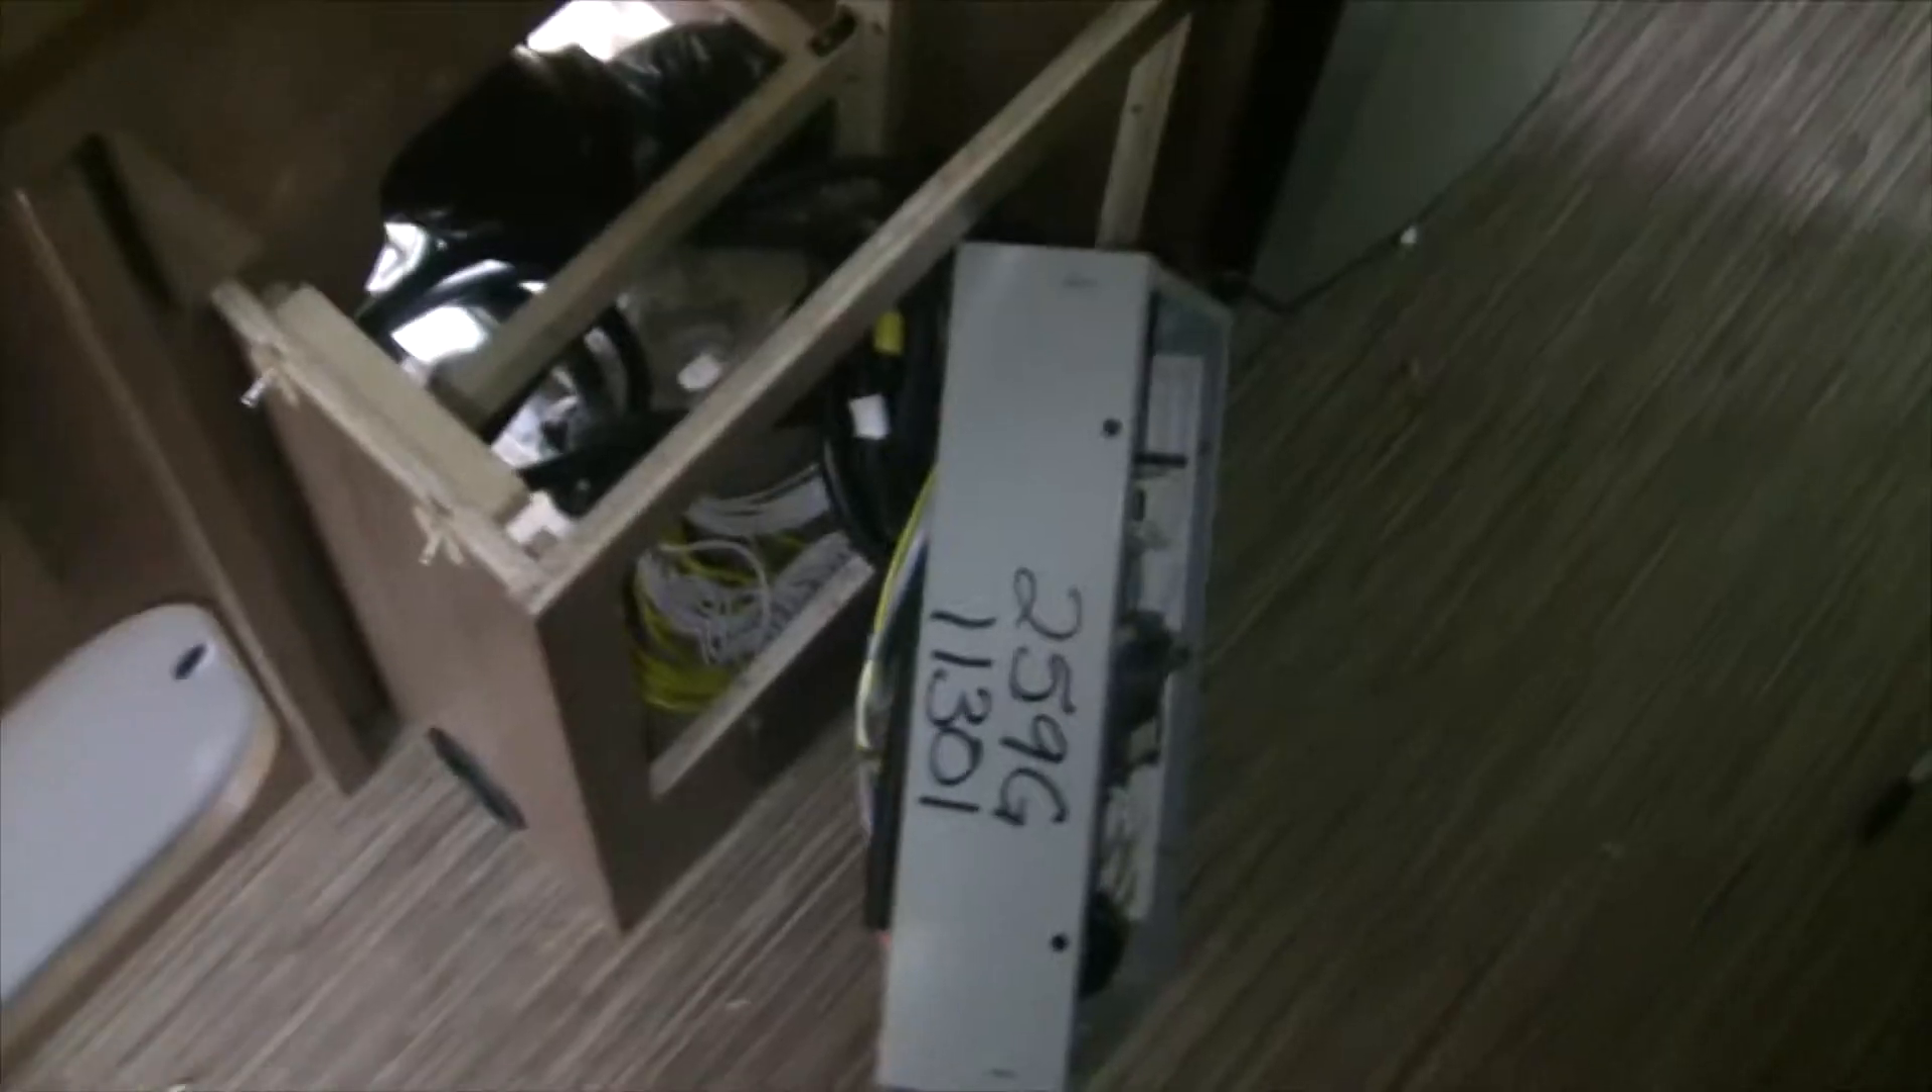As you can see I've got the fuse panel off for the front of this cabinet right here.